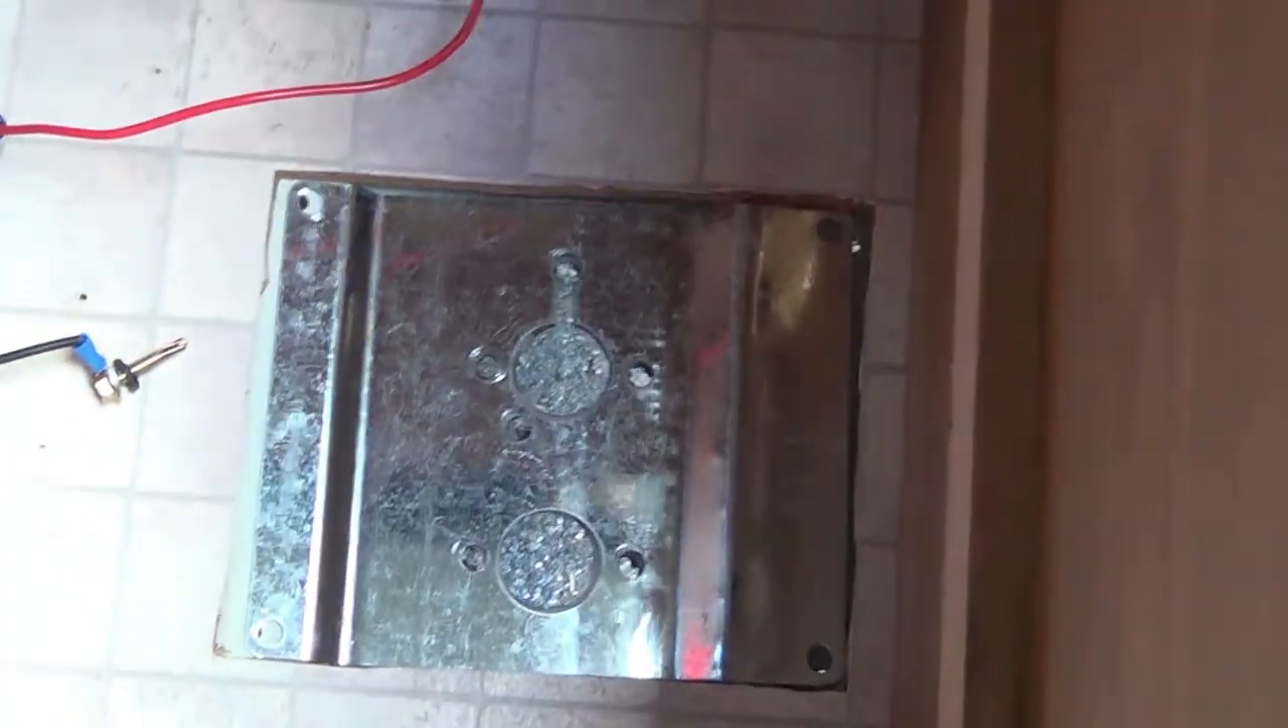I've had to modify the fixing plate a bit so that it actually sits down into that gap.